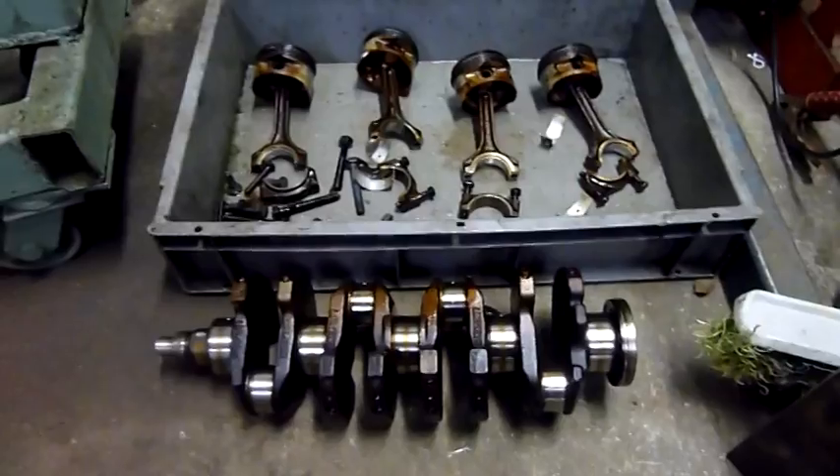We've got the crank out. Fairly simple cast iron crank.